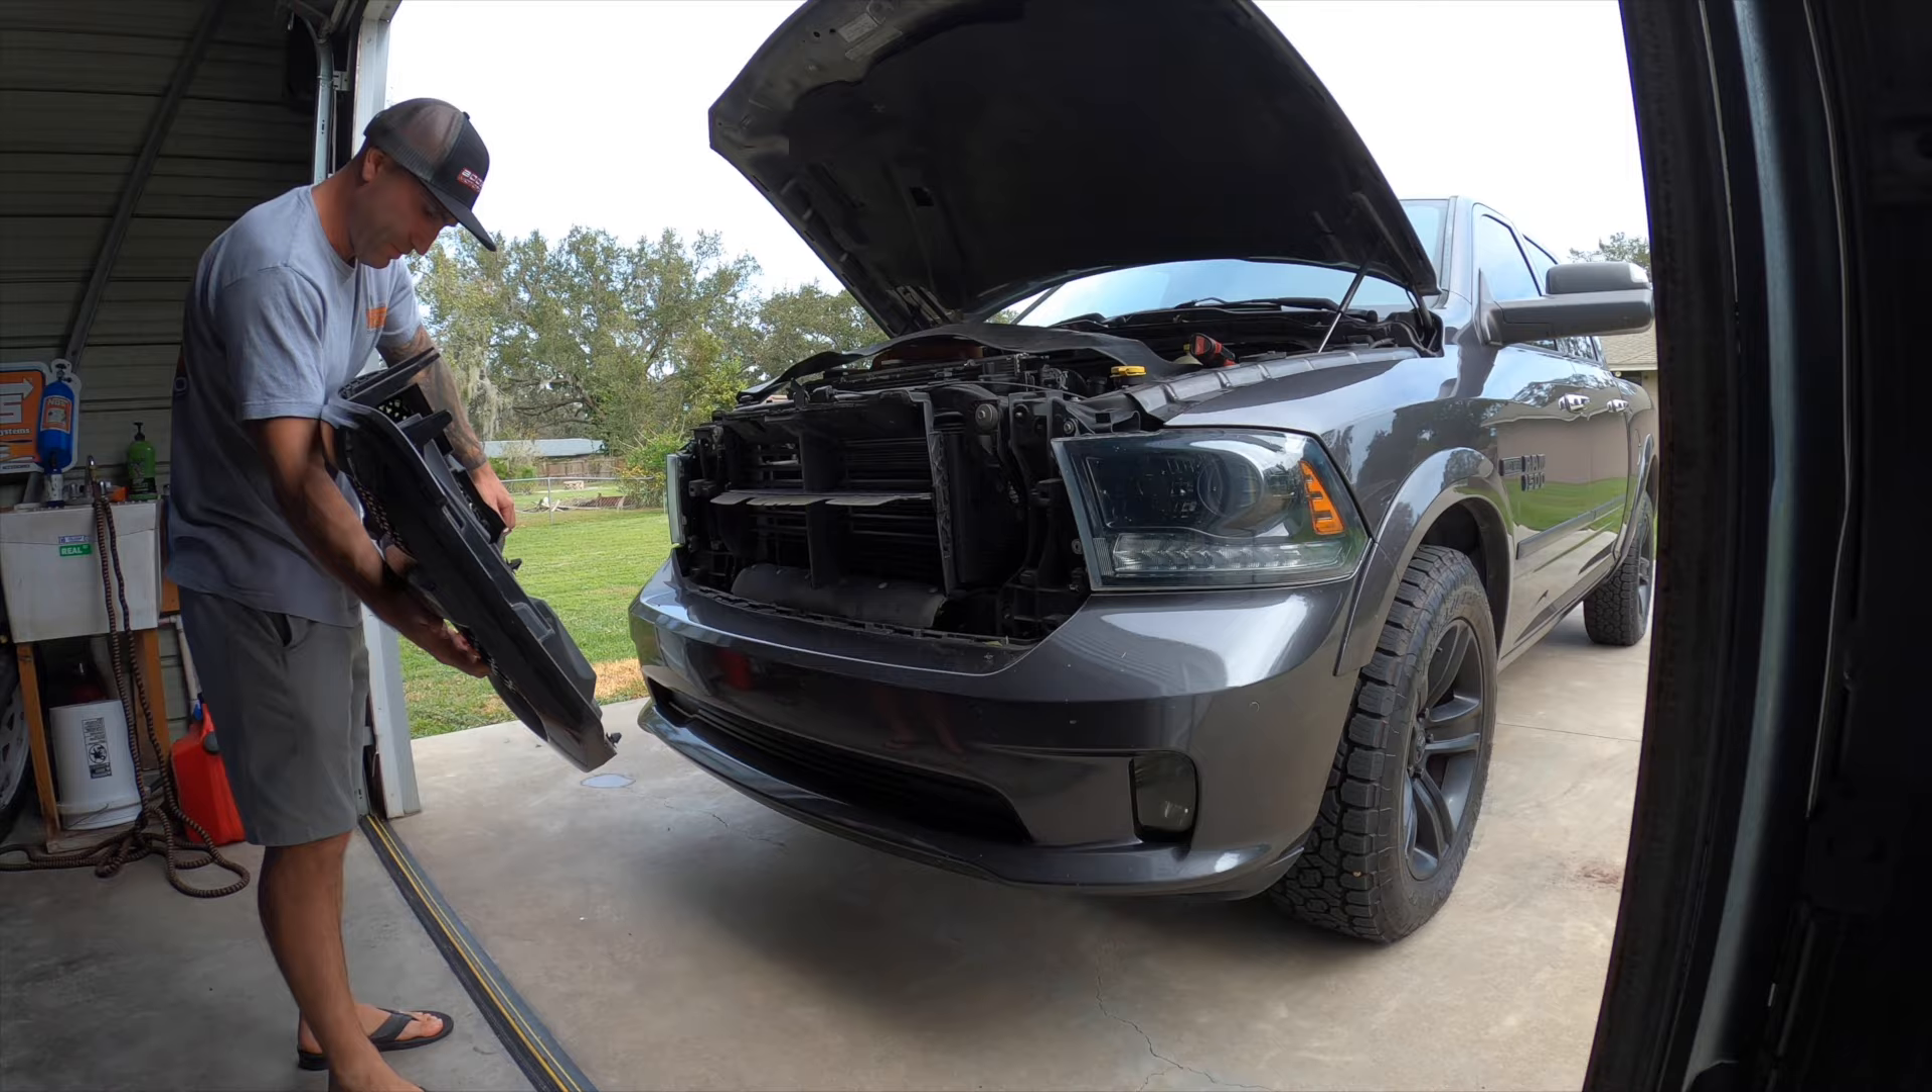And then our grill is off.